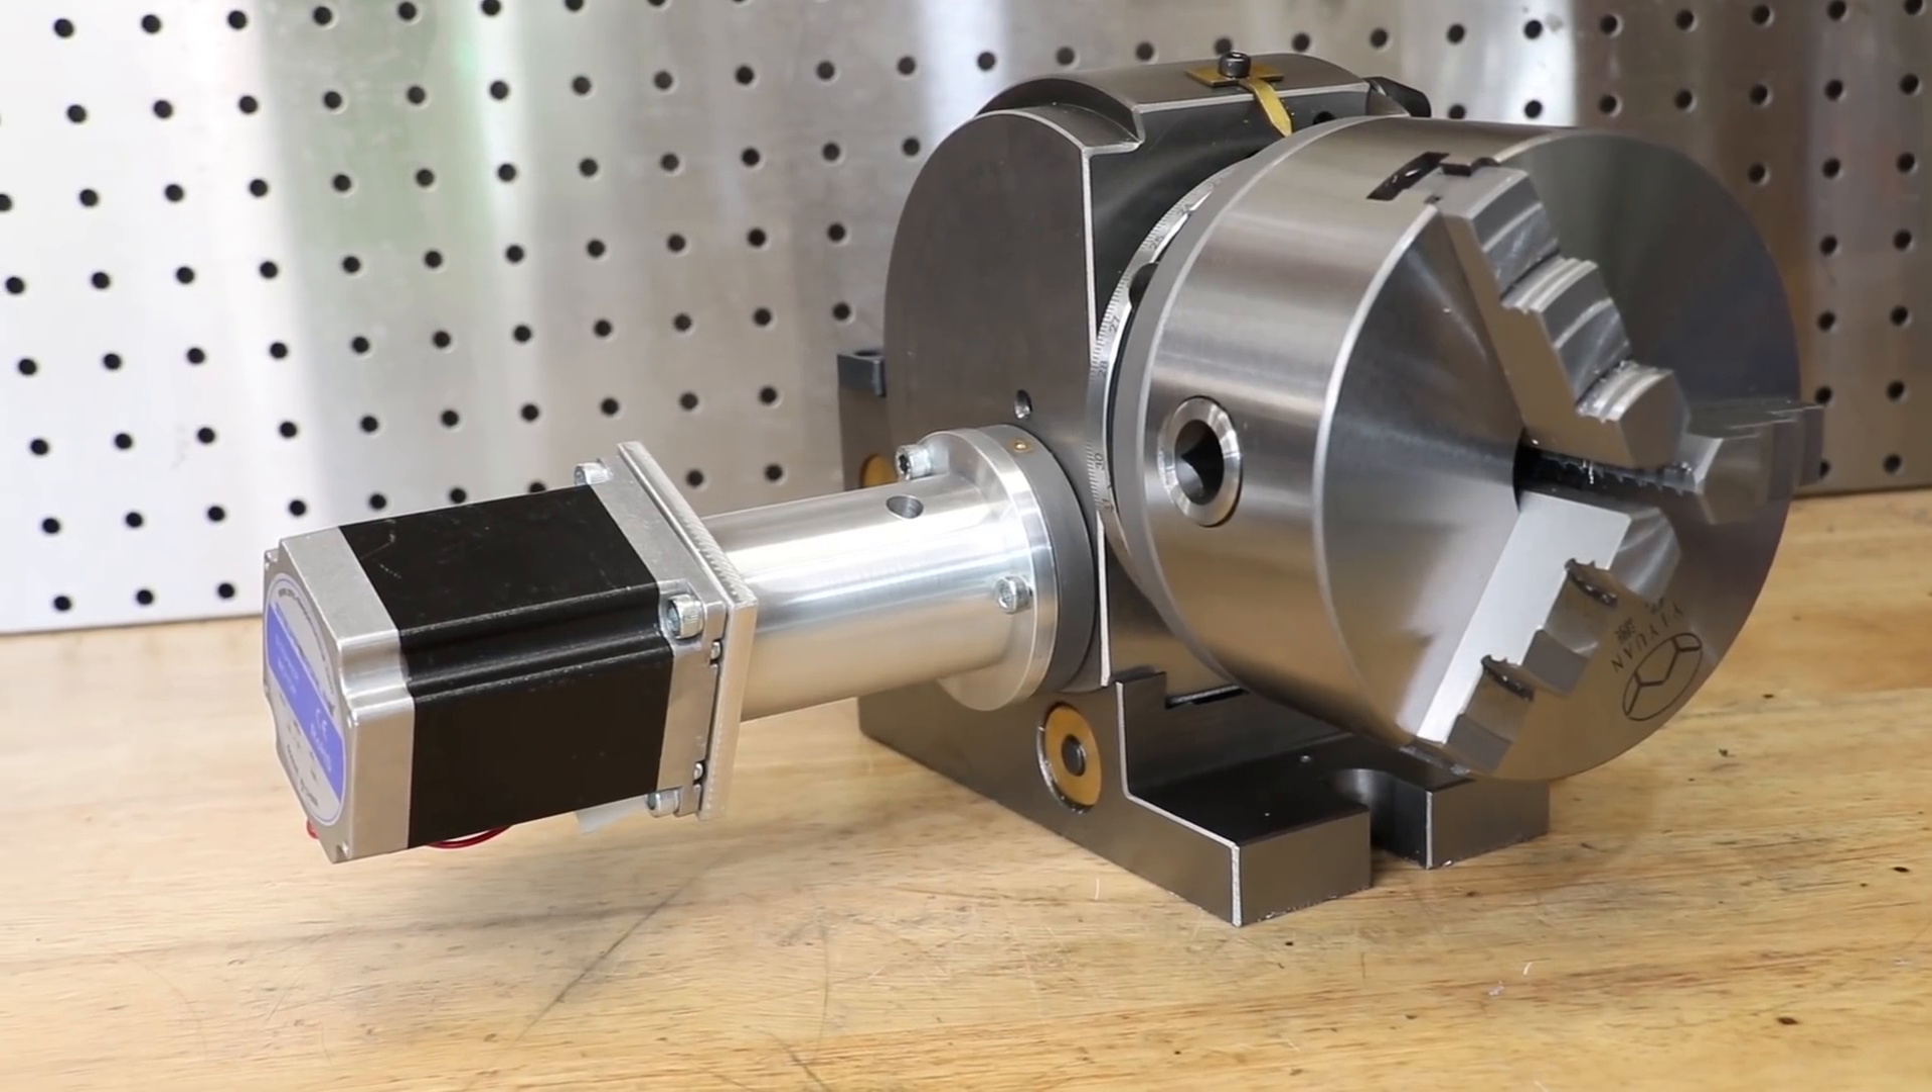And that's the stepper motor on, and the build portion is done.